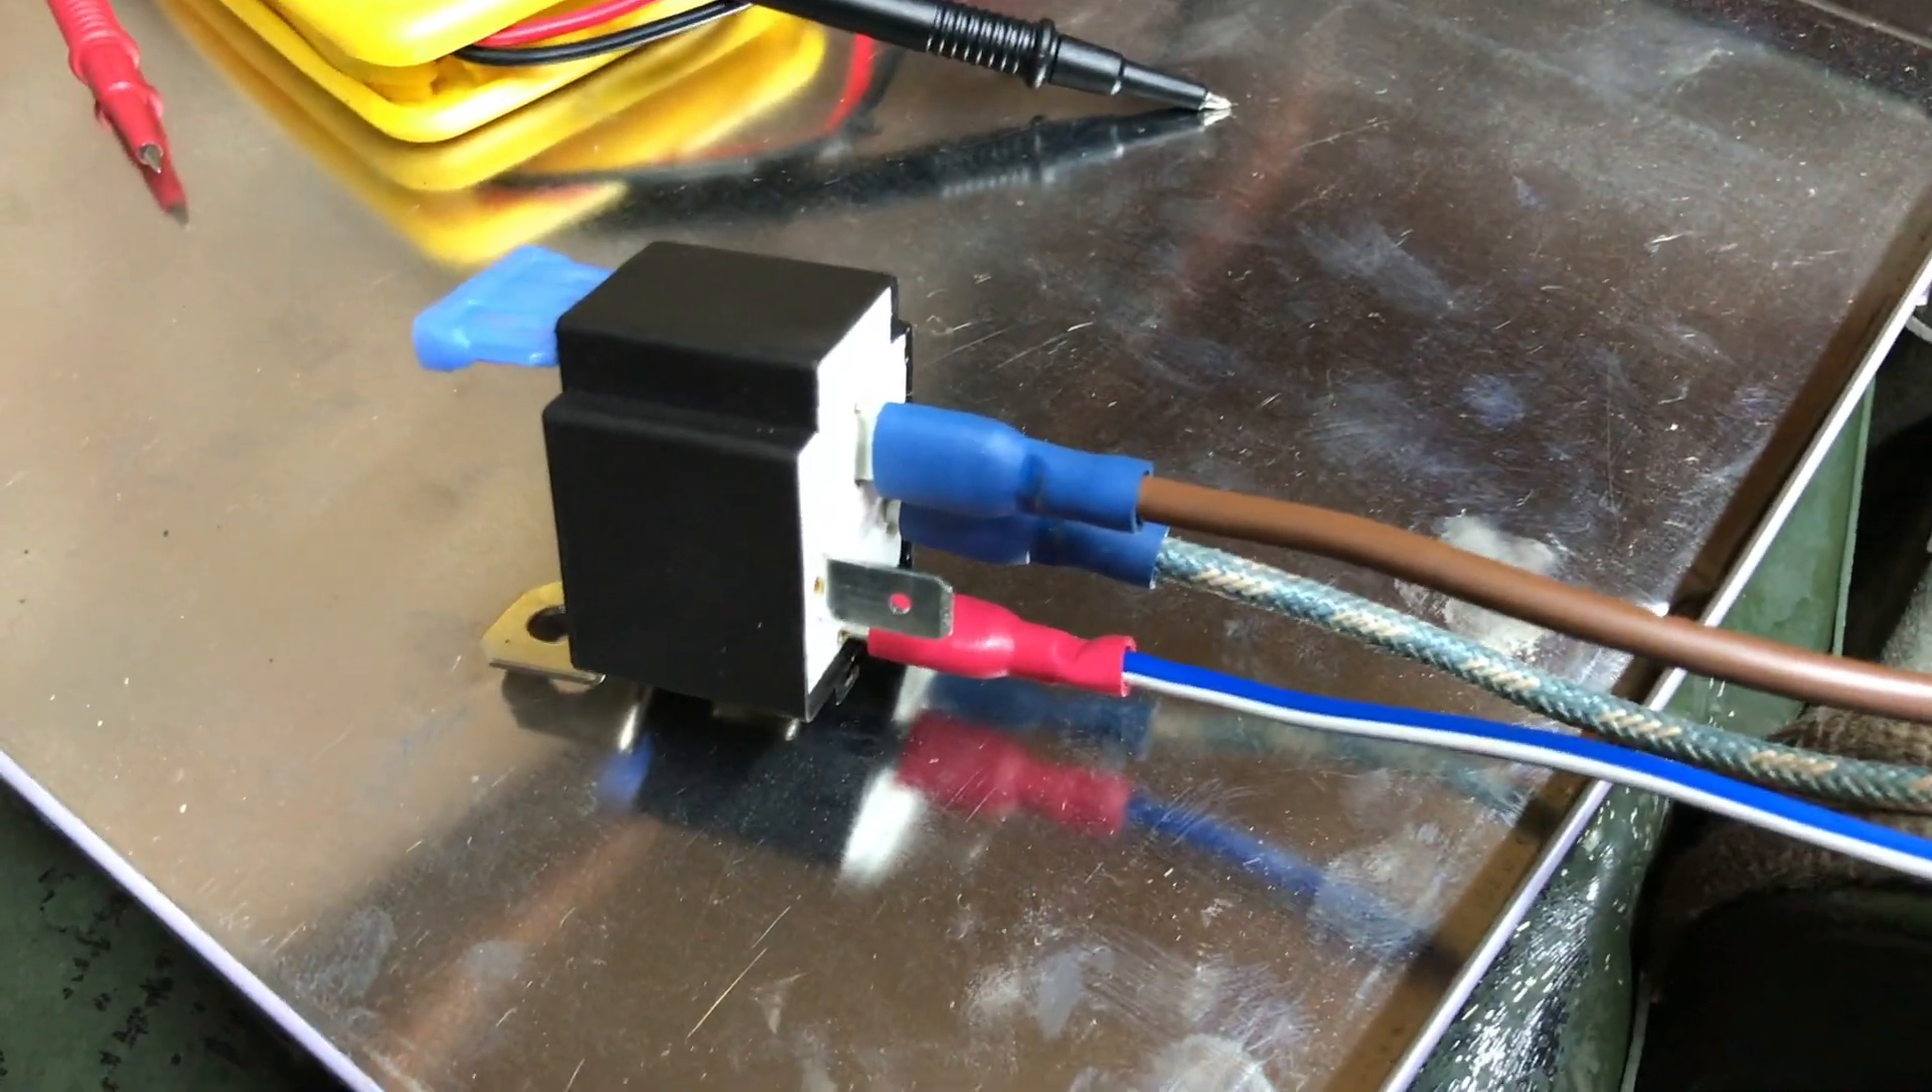So I've wired up the main beam relay now. The brown wire is from the starter solenoid.